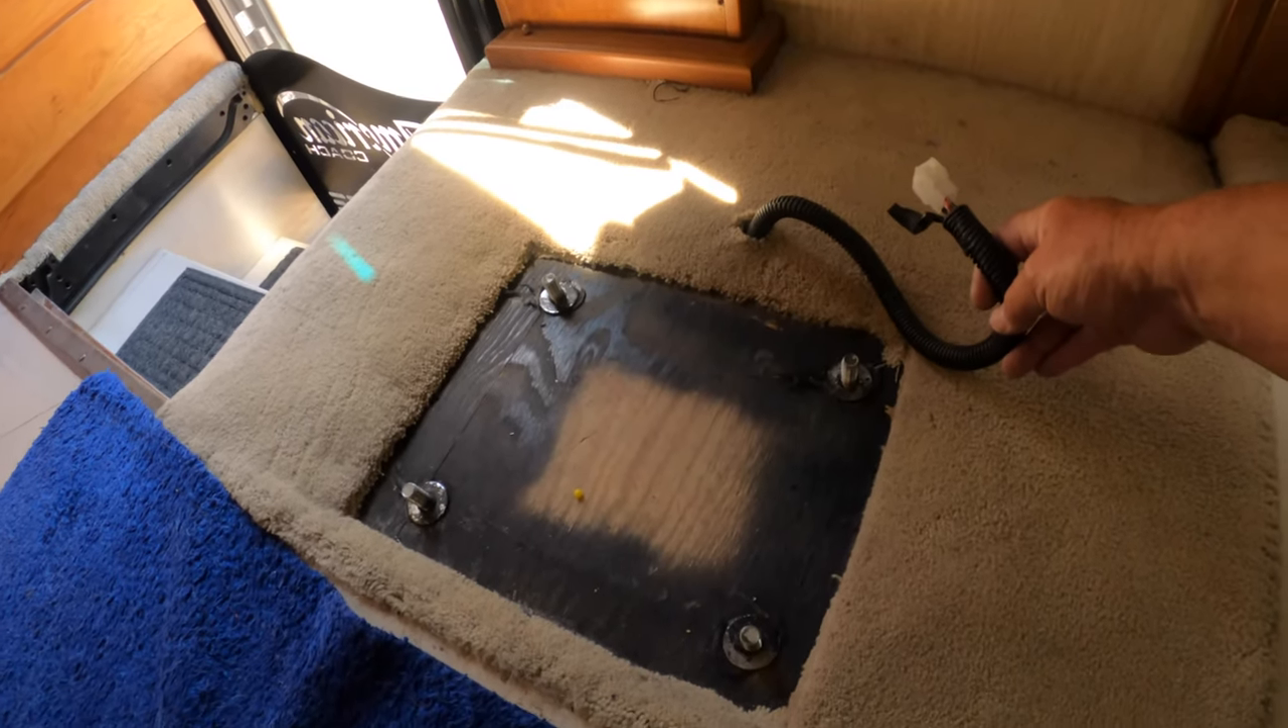Okay, I removed the passenger seat or passenger chair and there's only four bolts on it right here underneath and then just one wire connector.